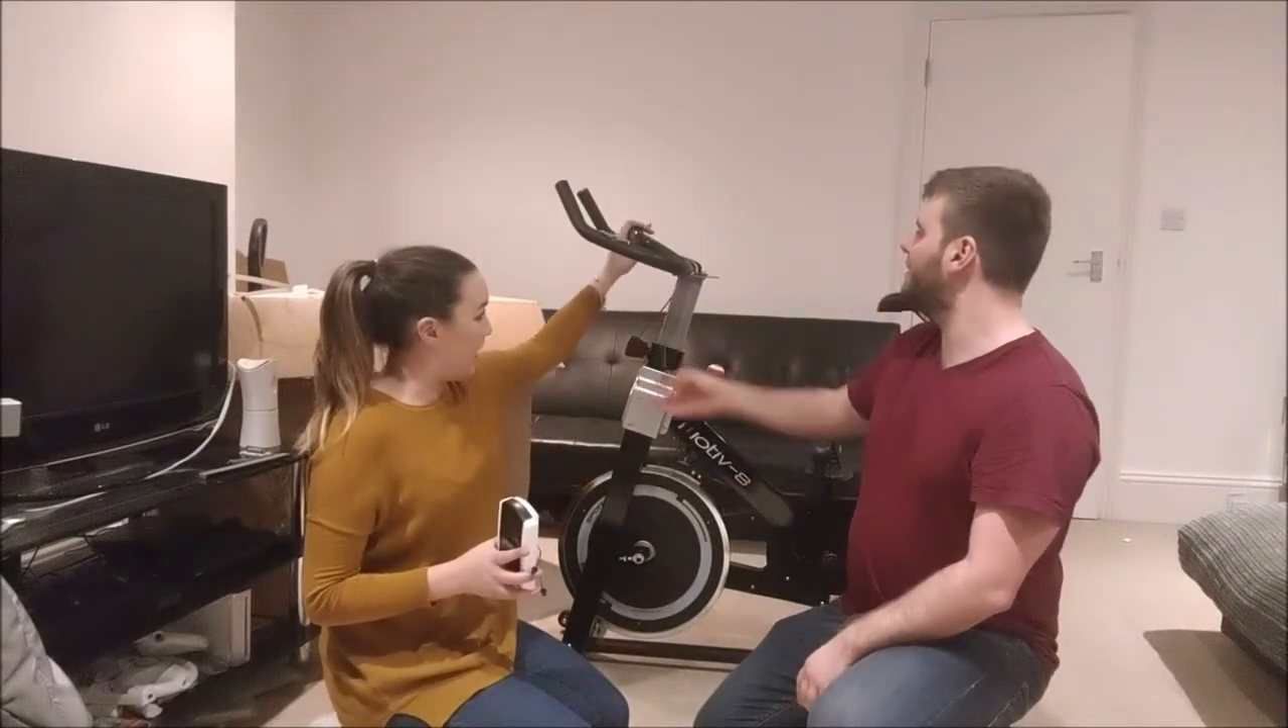So now we've got the handlebars on.